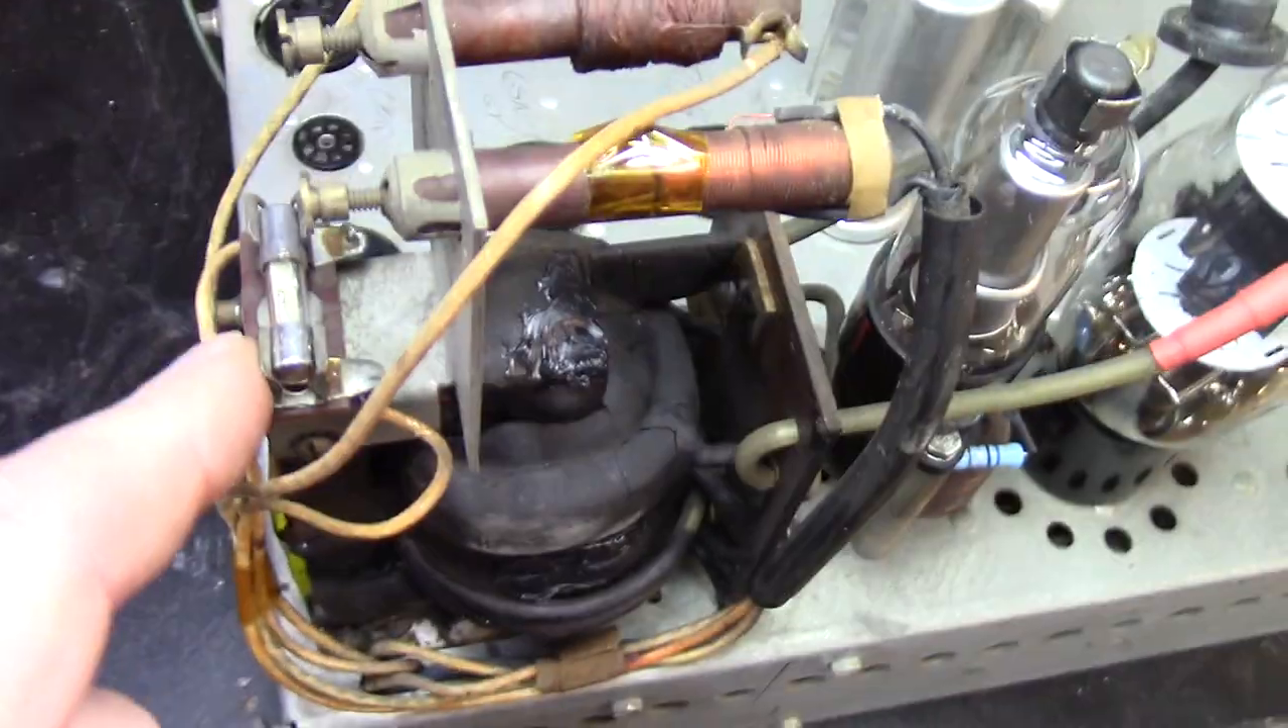I got my new quarter amp fuse in there.